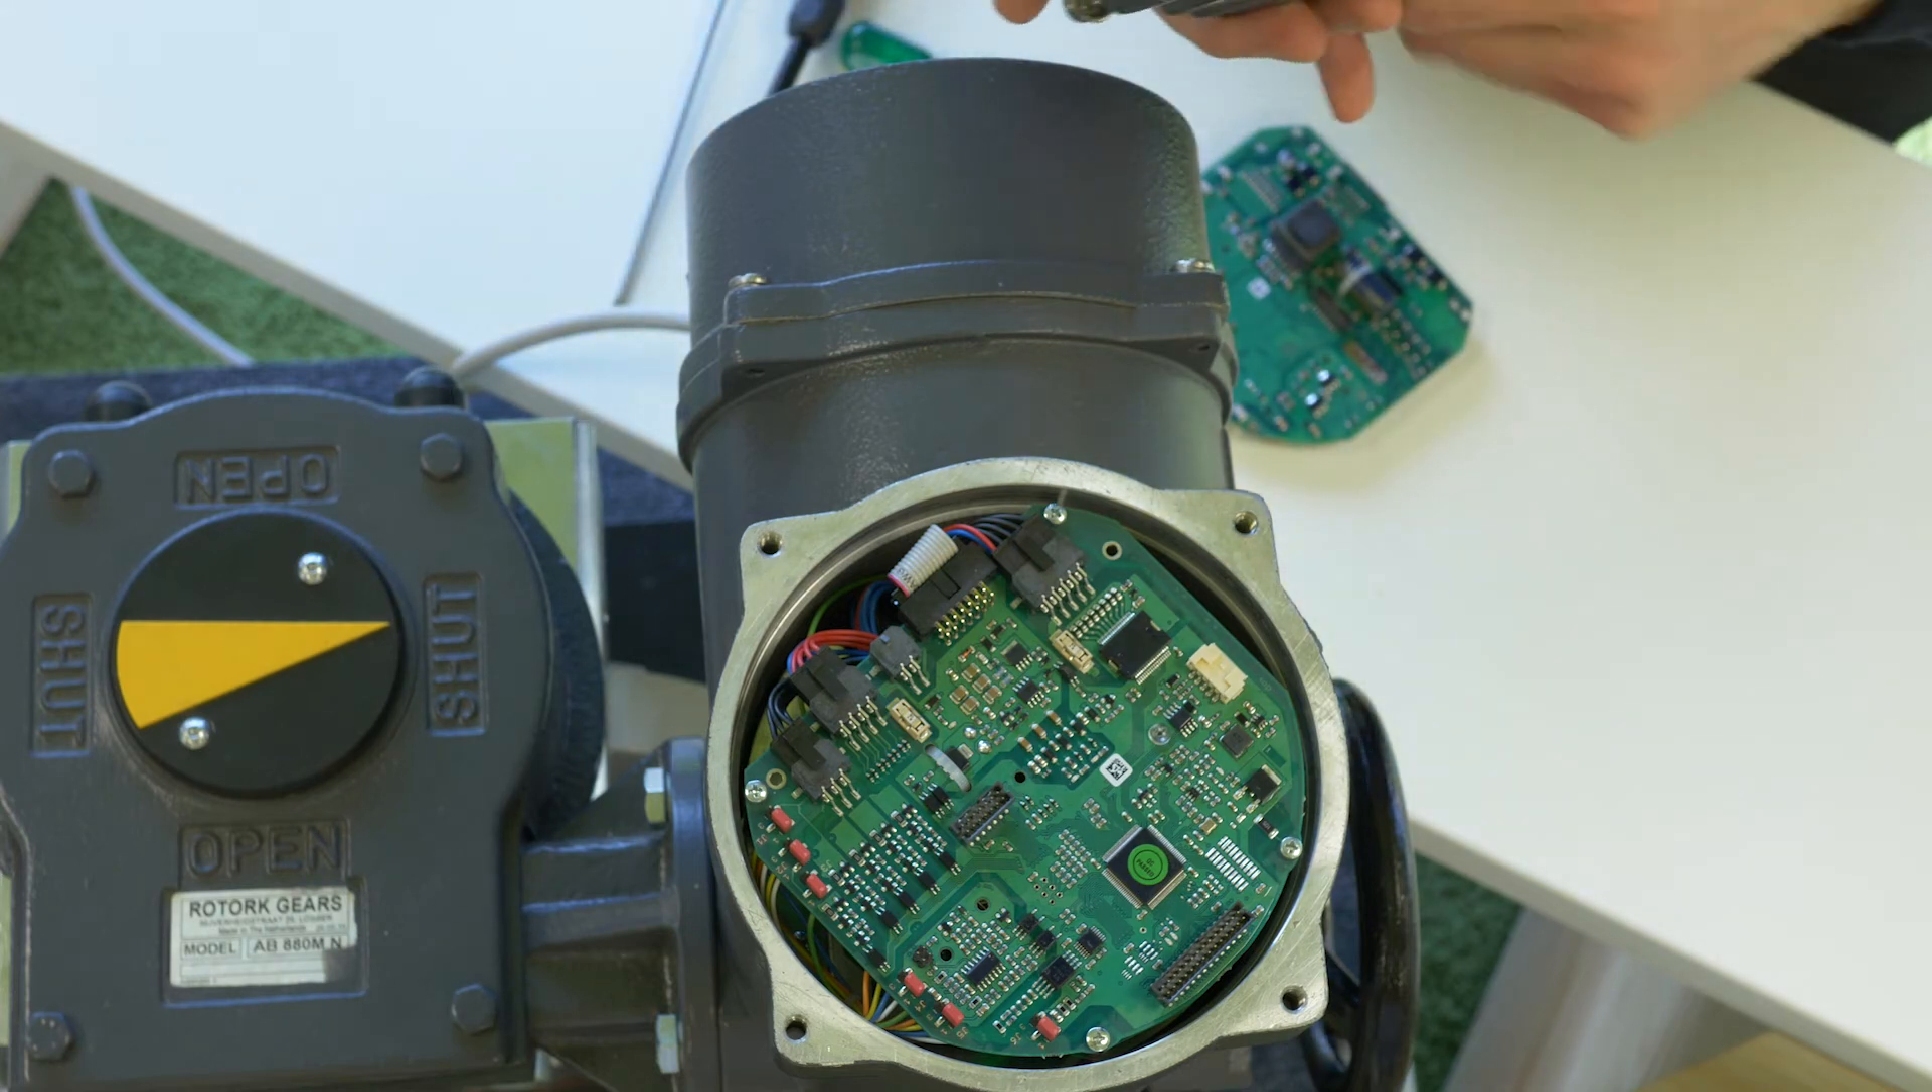Wir haben jetzt die neue Logikplatine wieder eingebaut.